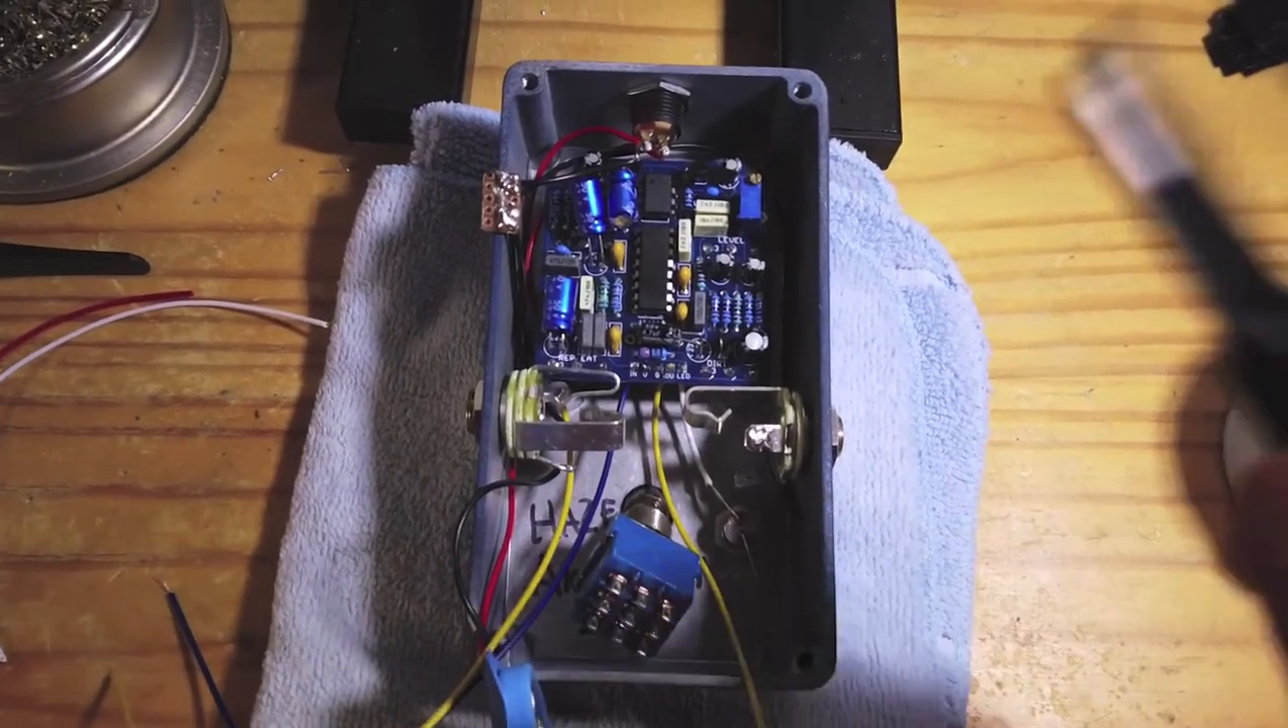I have wired up everything but the switch and I think everything's going to work out just fine.